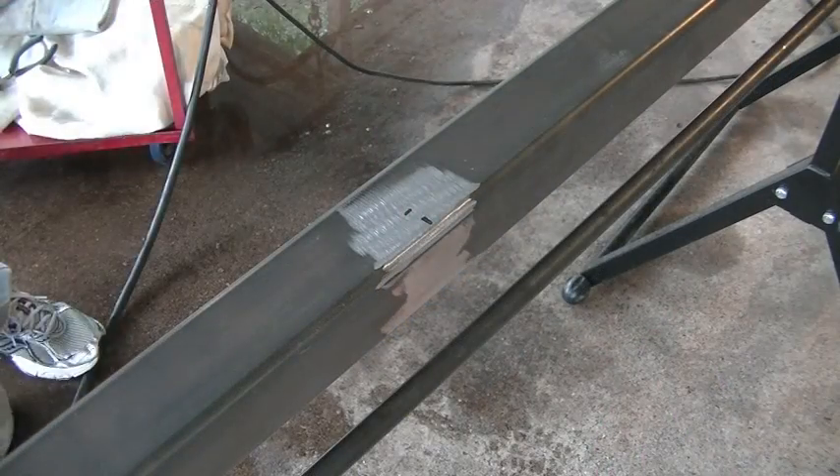All we need to do now, our area's prepped, we've just got to weld it.